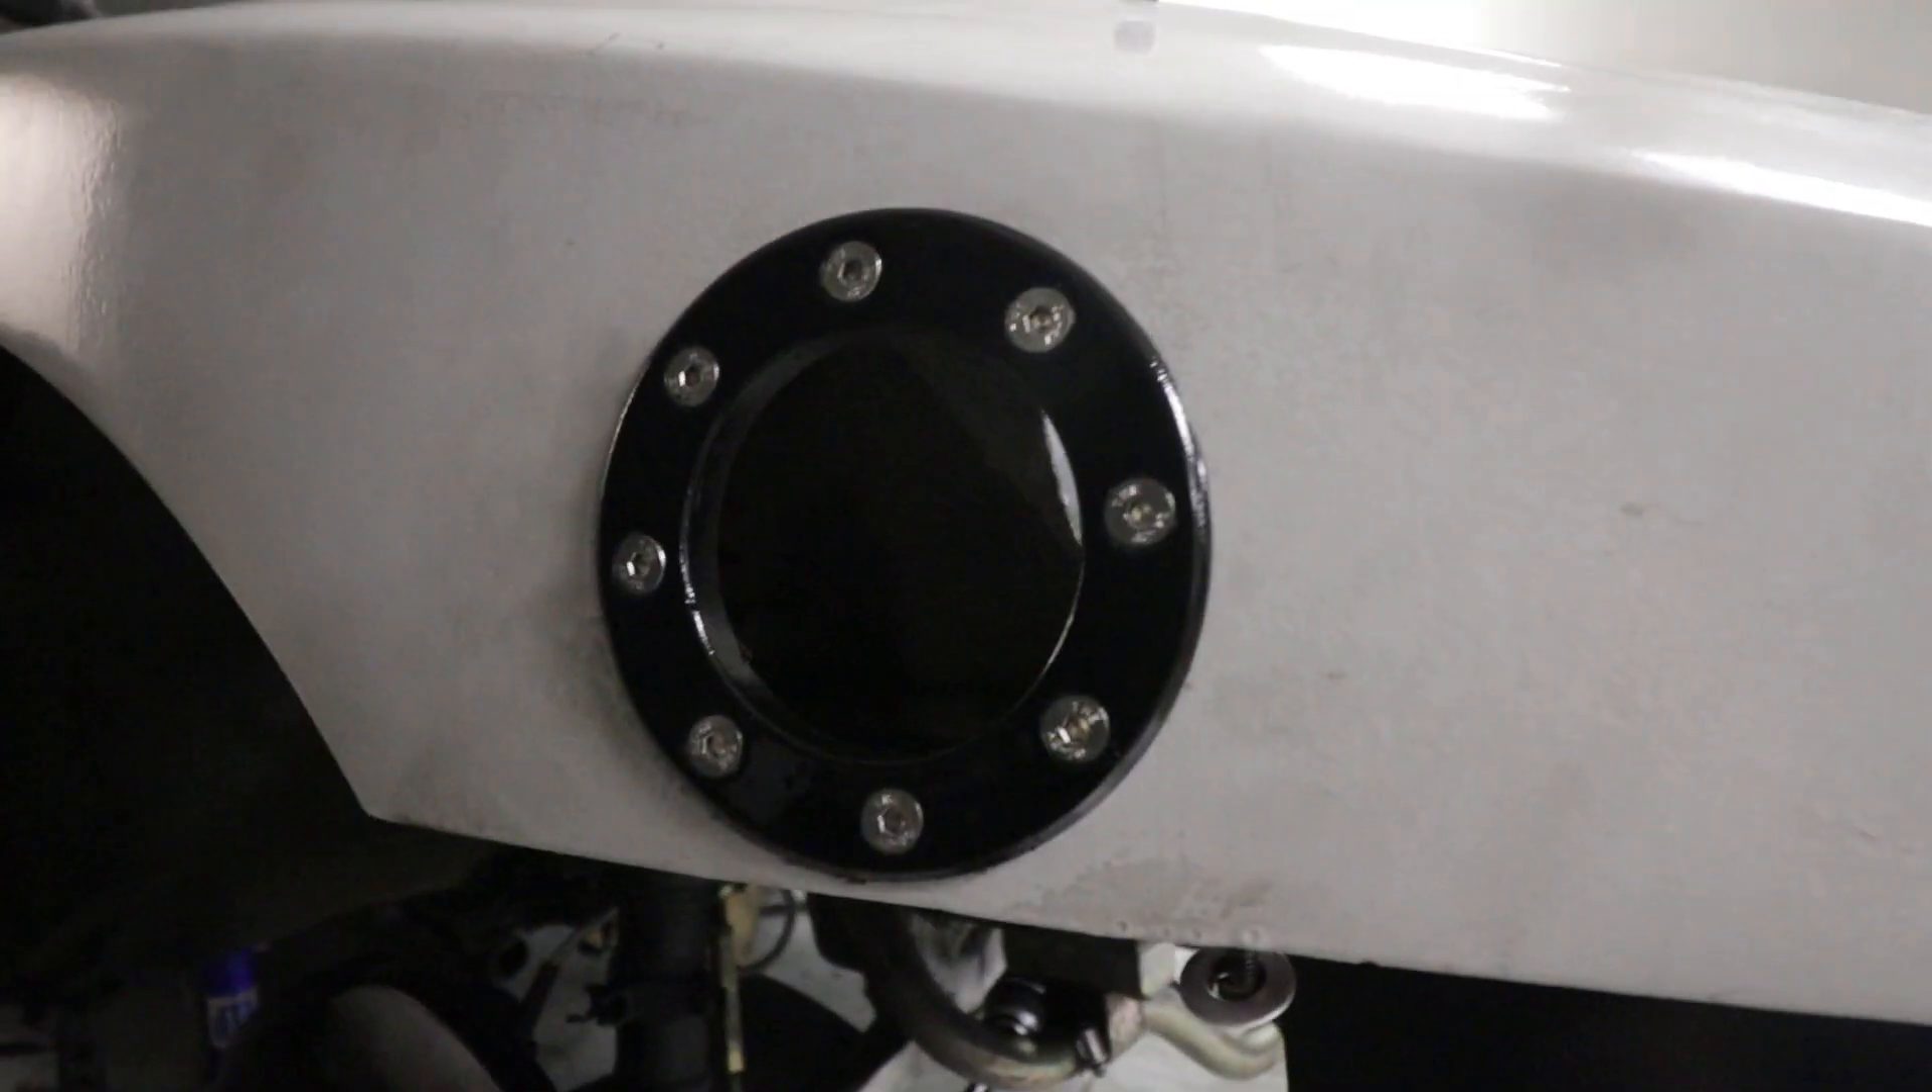I've got my fender exit bezel installed.